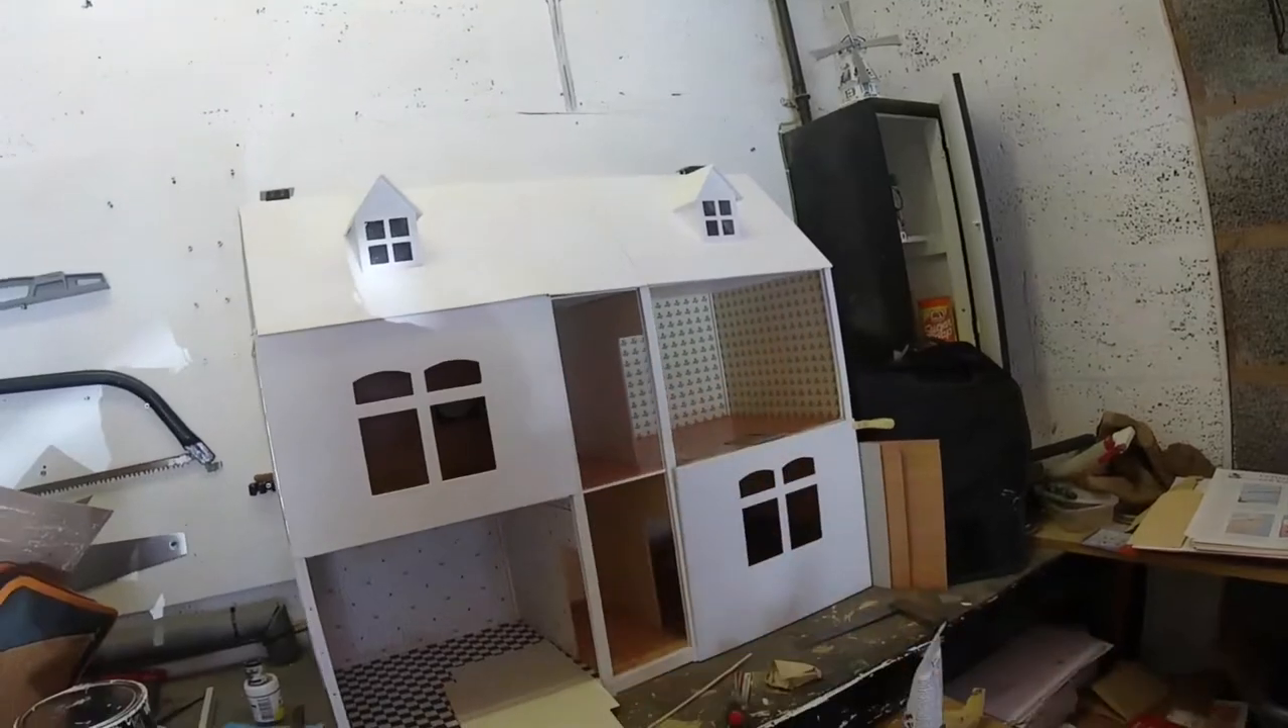The roof's got tiles to go on it.